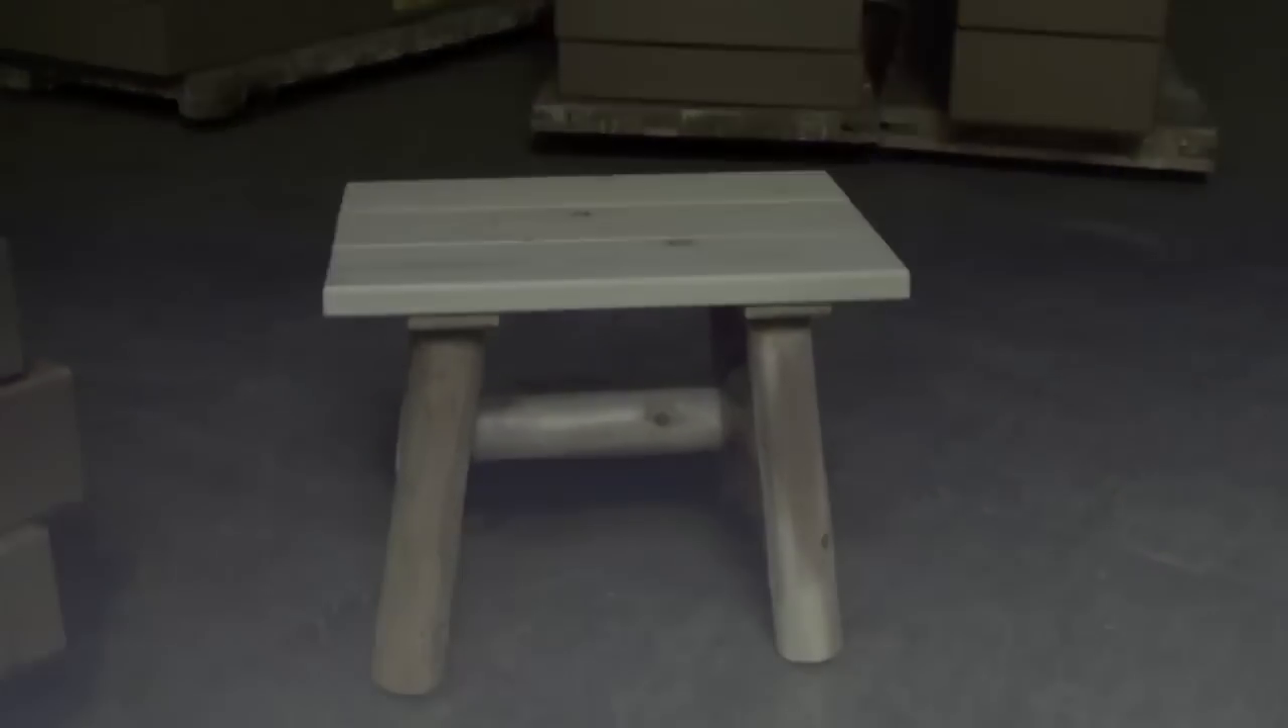And that completes the assembly of the Lakeland Mills Log End Table.